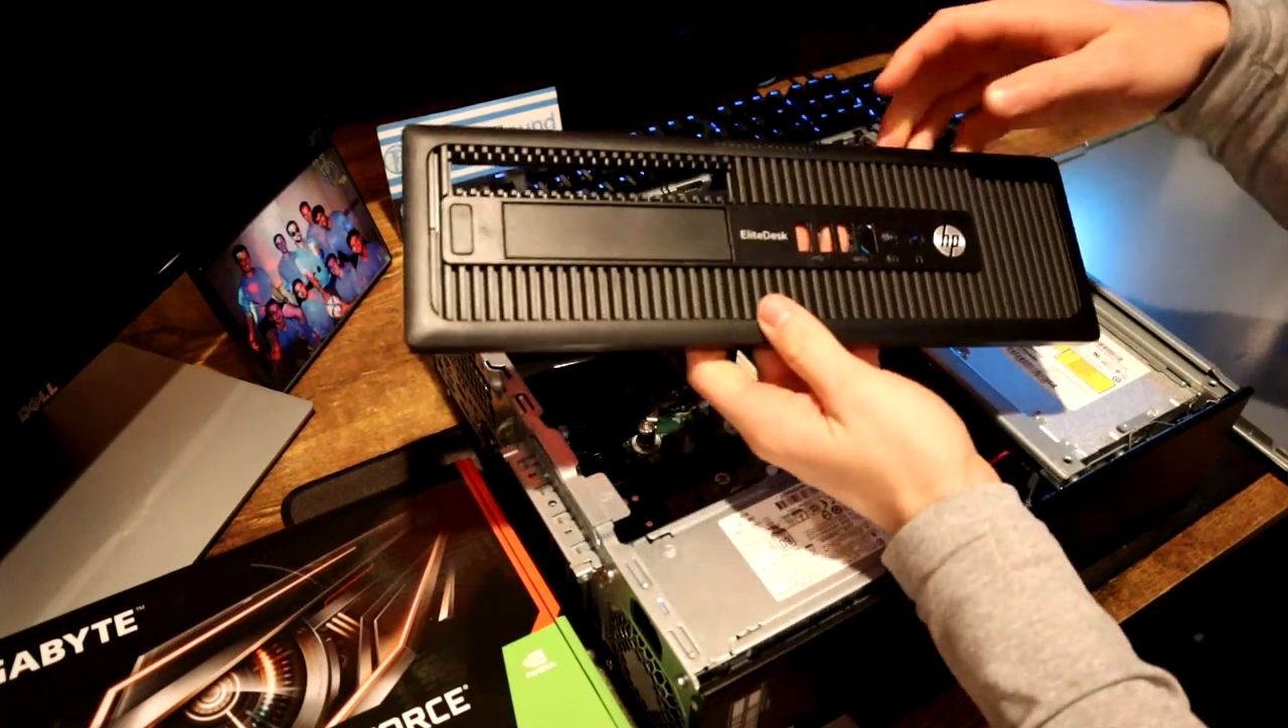The front panel is then off.